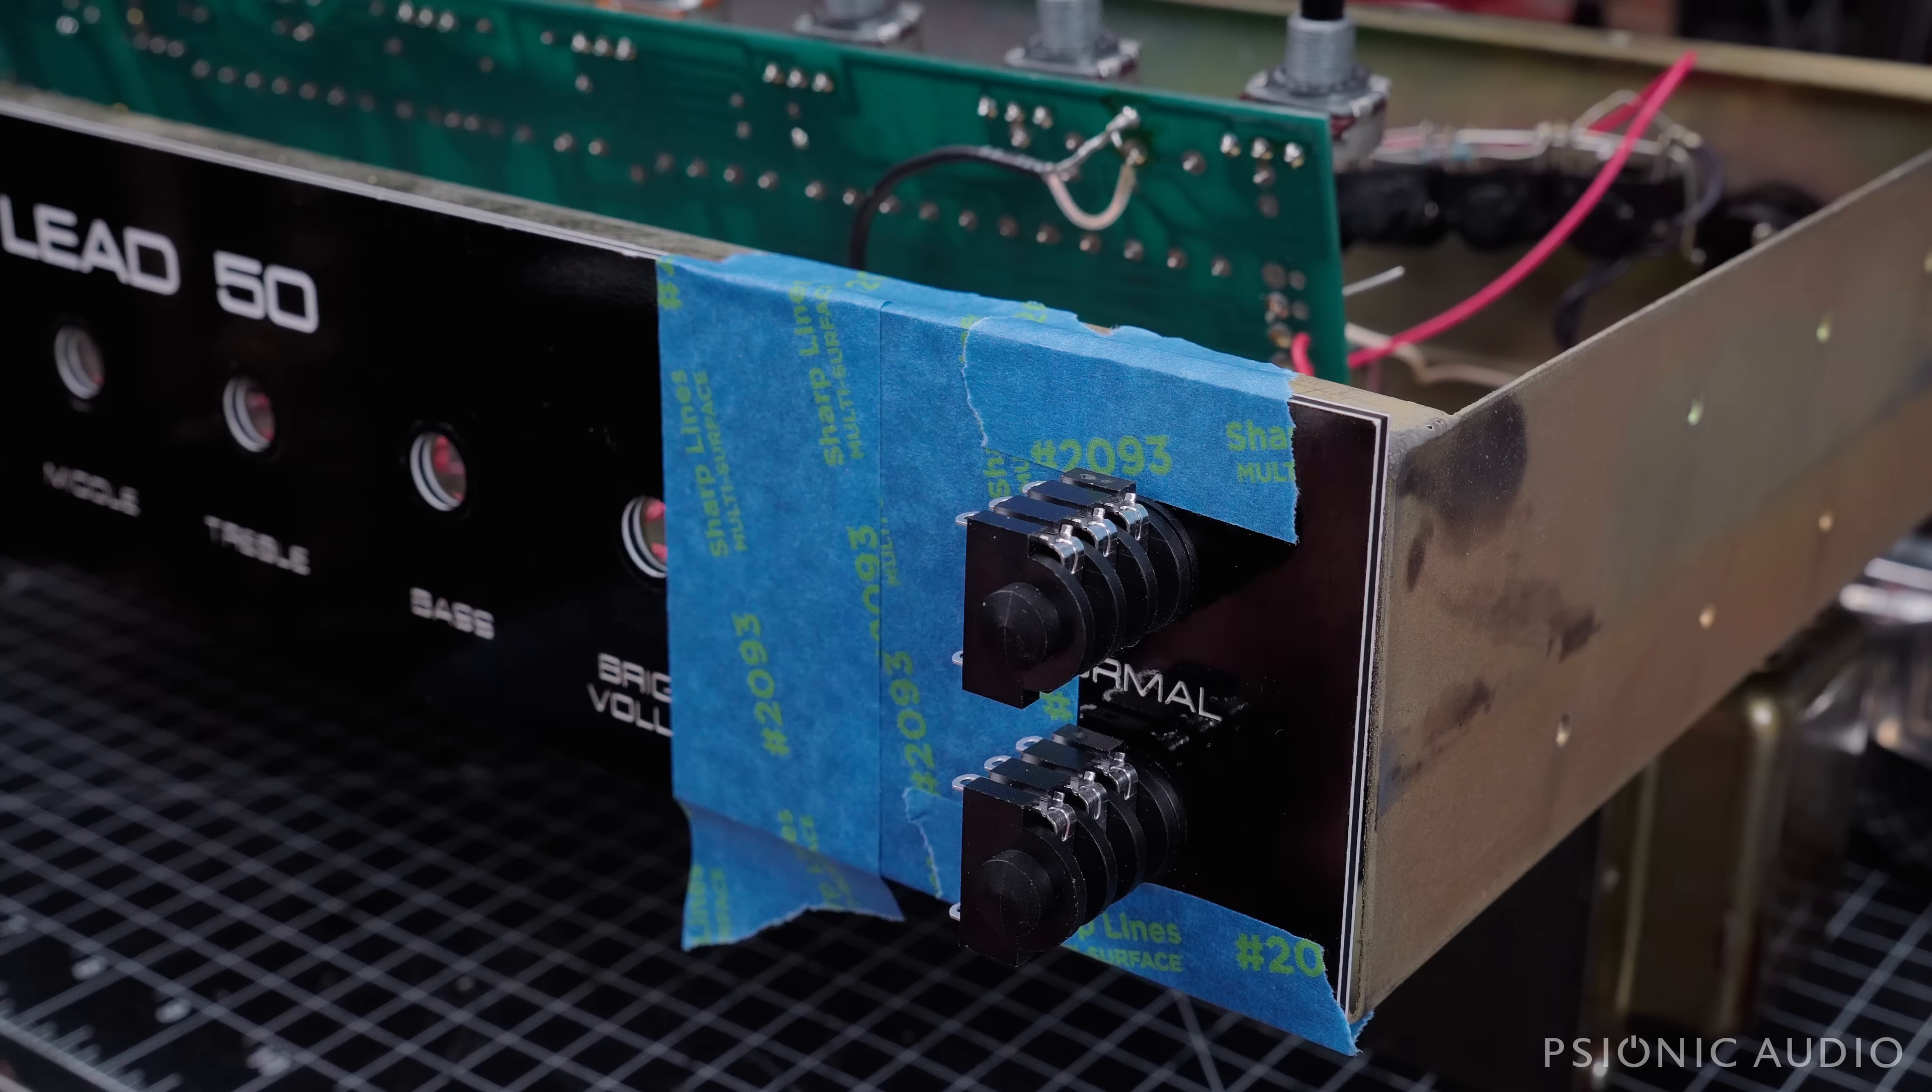On that note, you can see I've put the new input jacks here on the outside with some tape here.